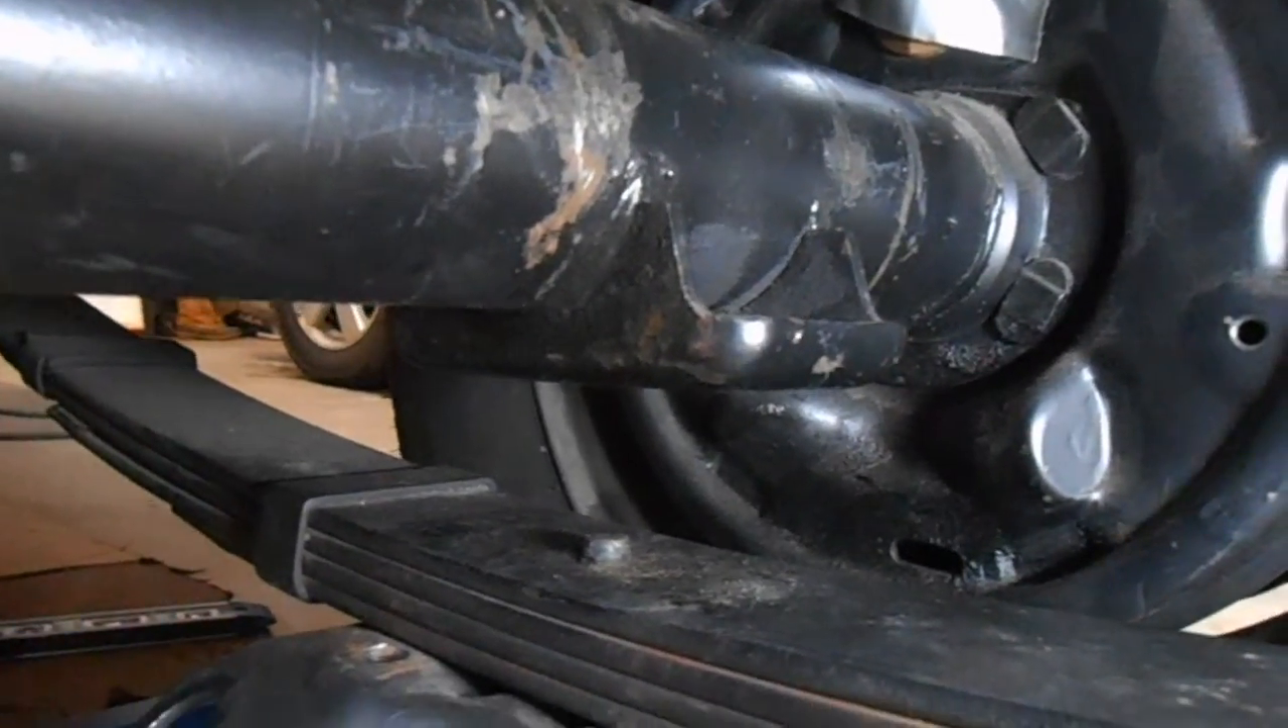Alright, so now you can see that there's a large gap between the spring and the perch on the axle.